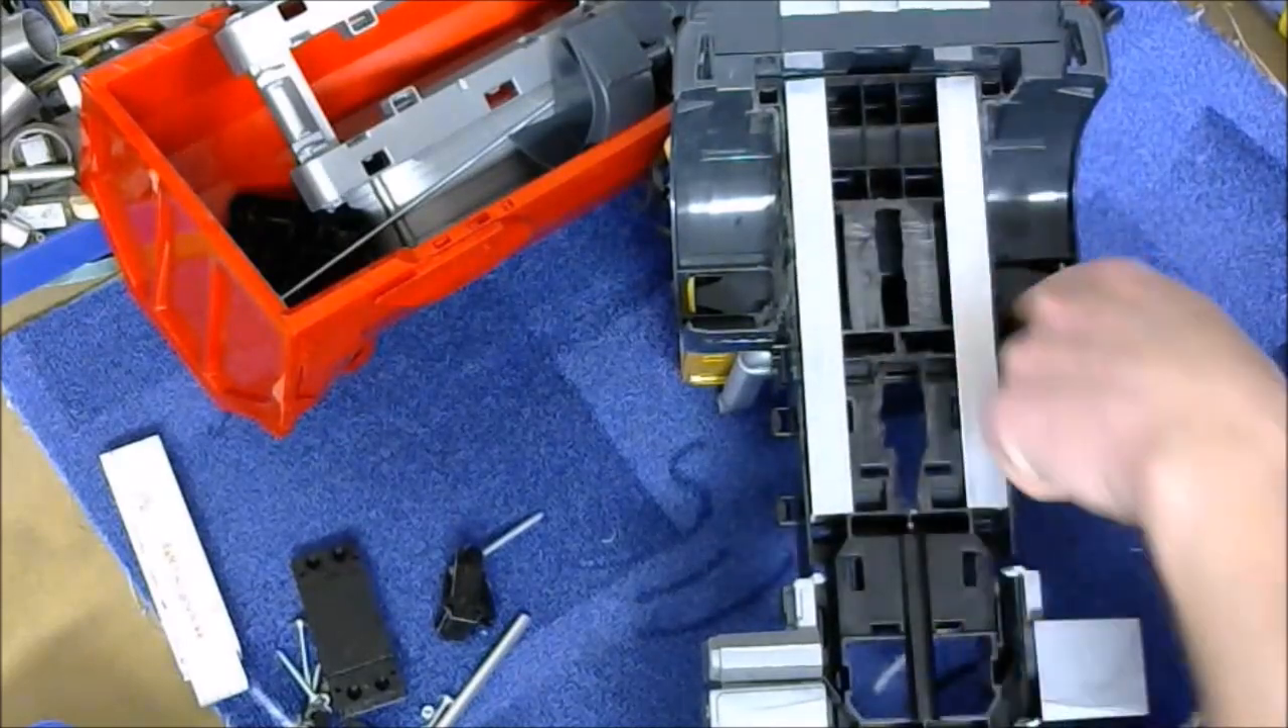Die aluschienen habe ich schon eingebaut das war nicht die große kunst.